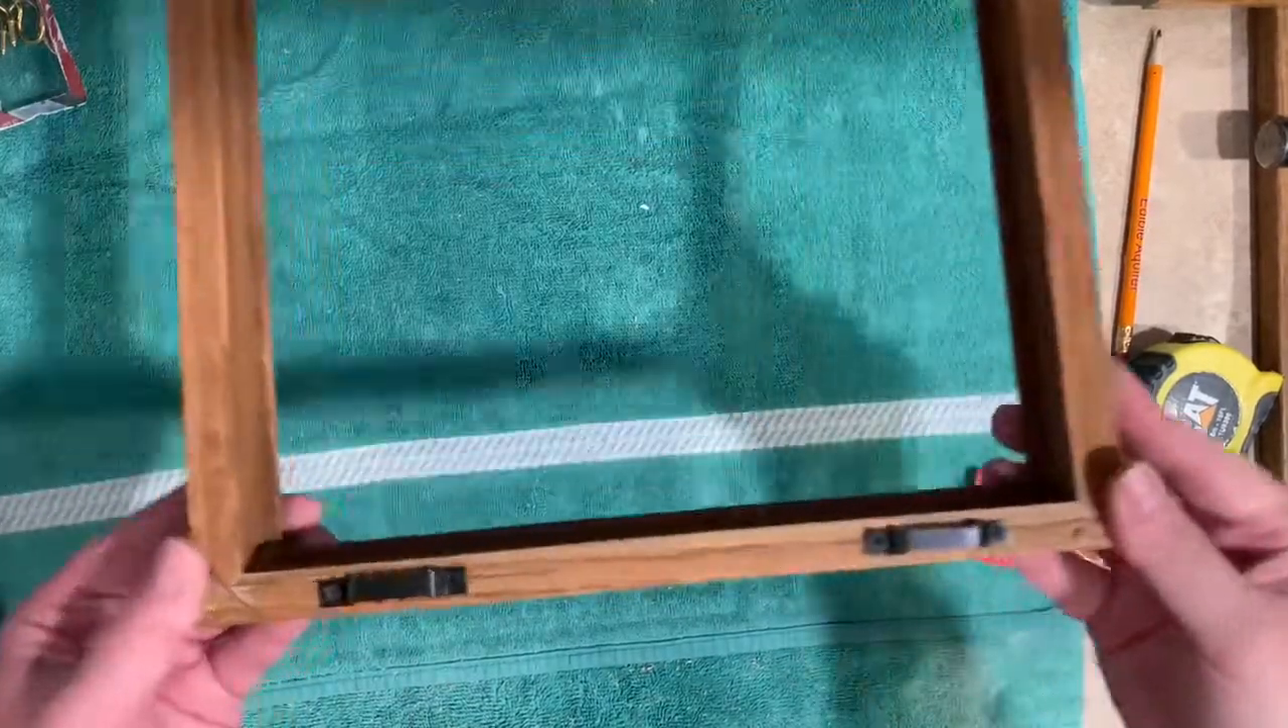I have the hangers installed to hold it on the wall.